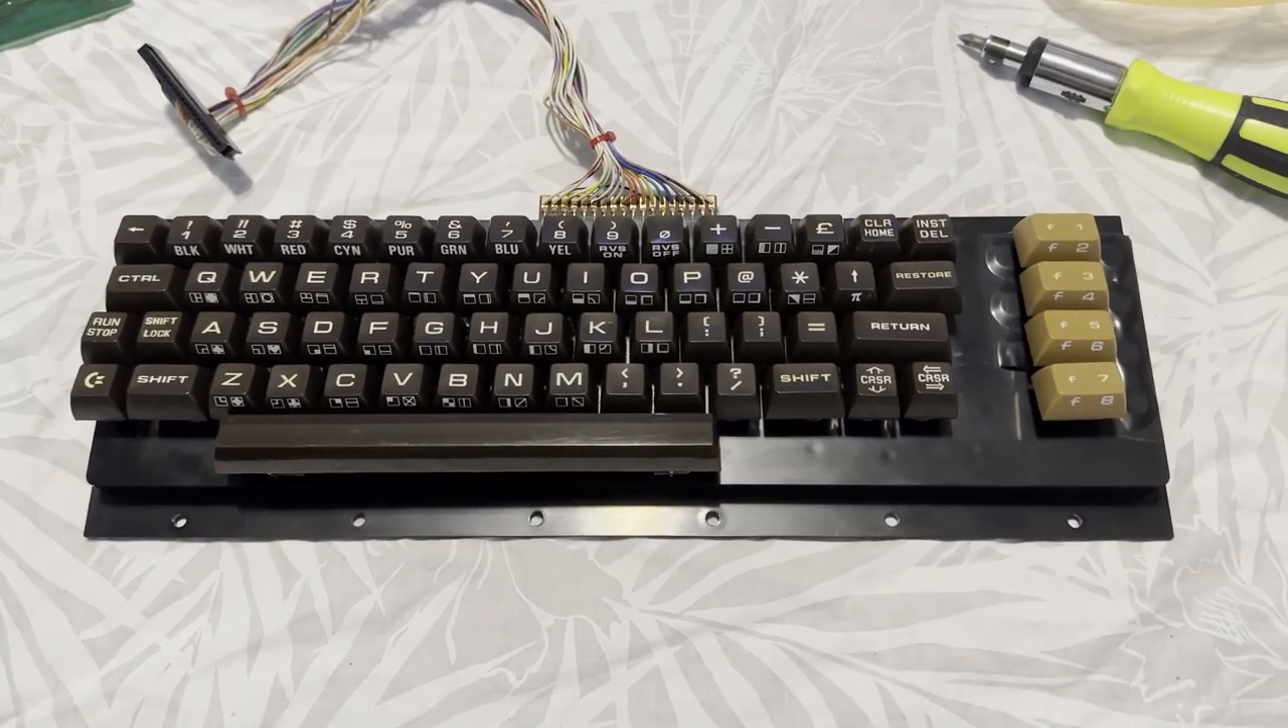Rather than give you another boring key montage, I've got the keyboard reassembled and it is looking much better.